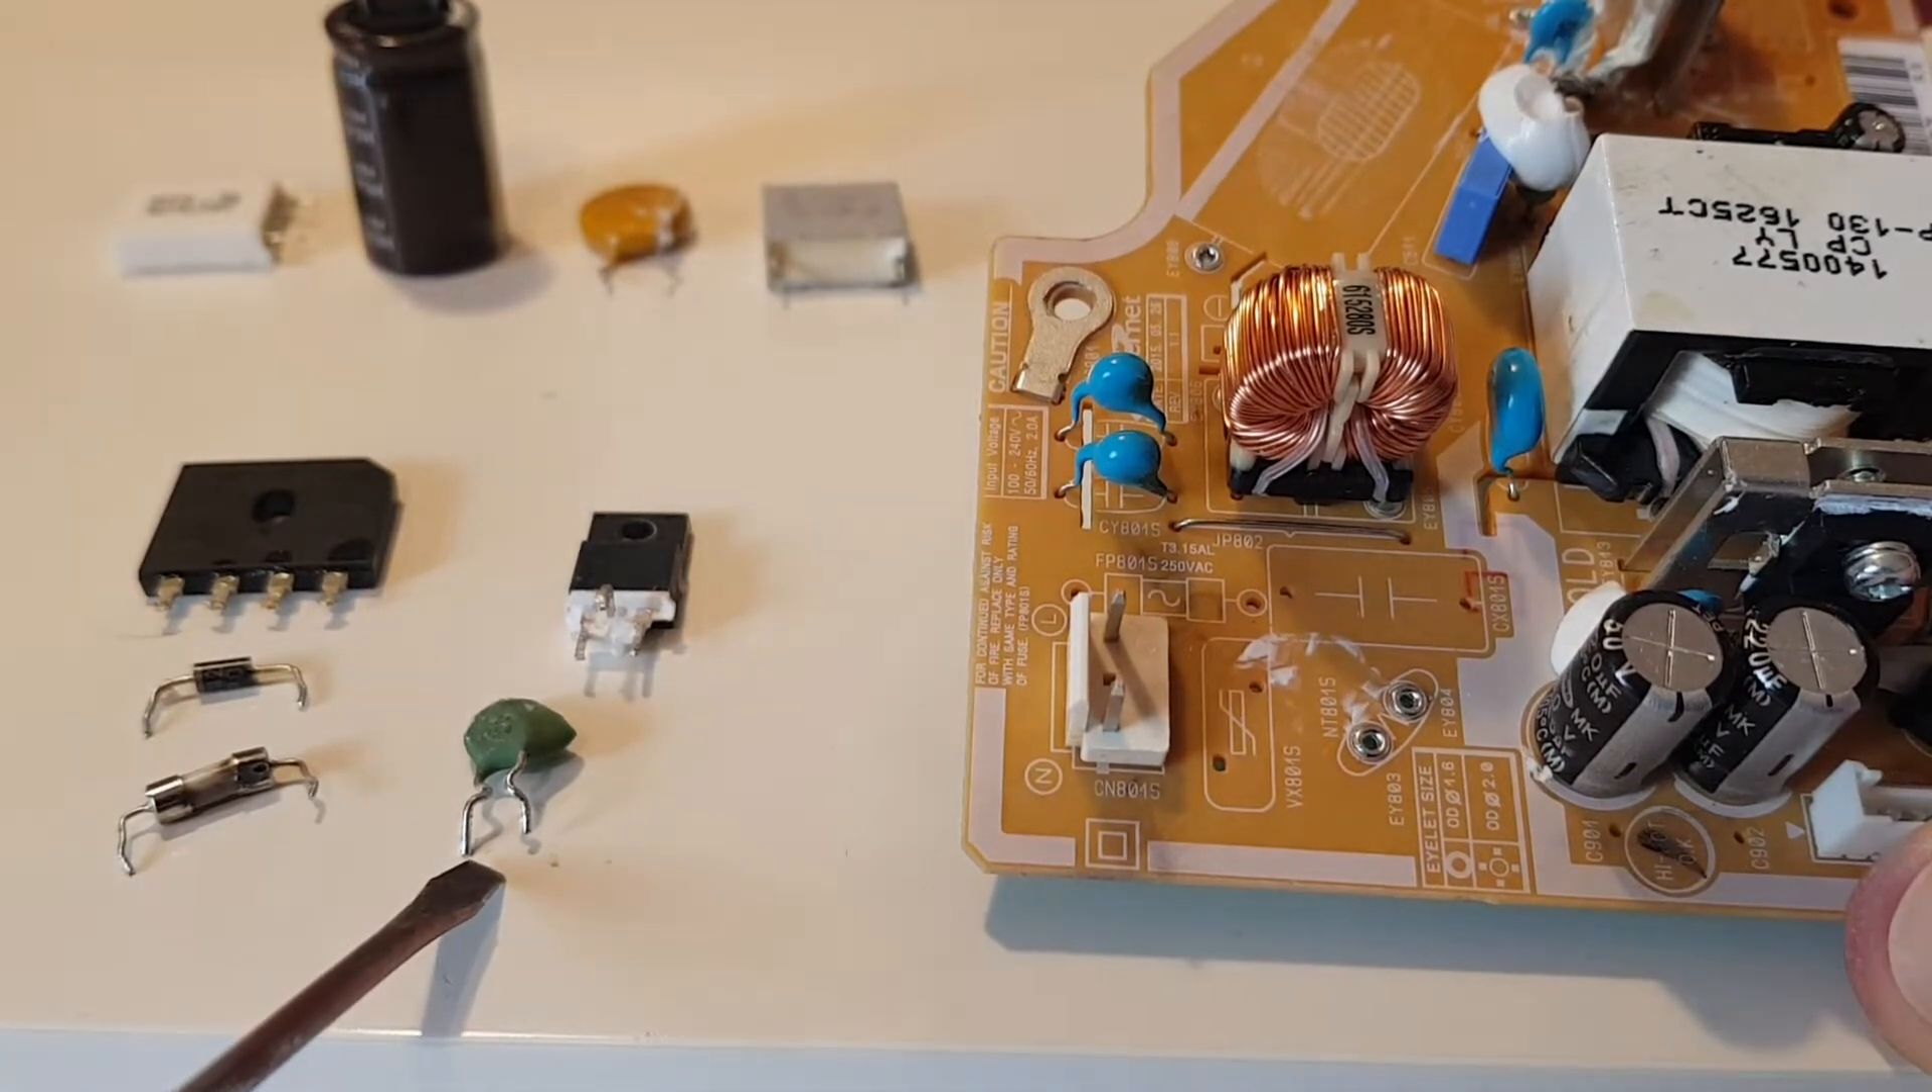So as you can see i've already removed a number of components.